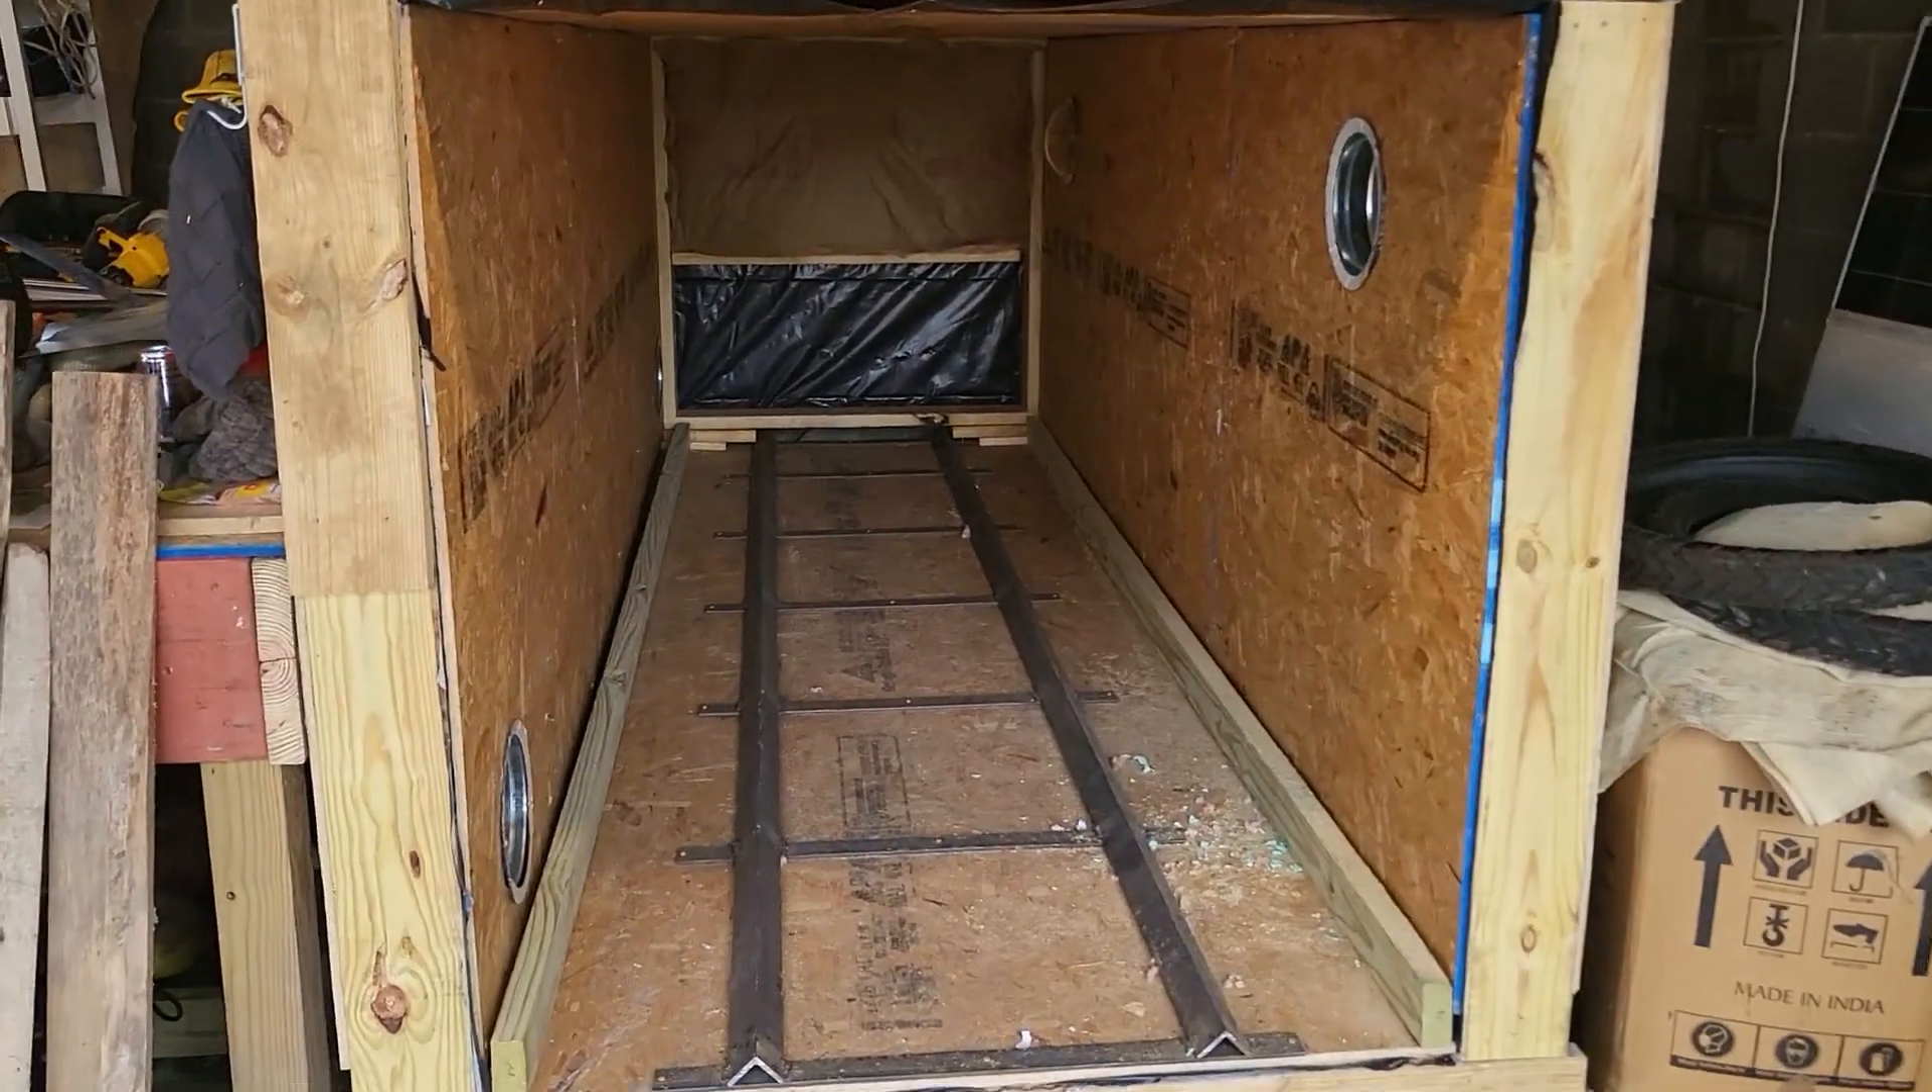It is uh still got some silver board that needs put up inside this box the back needs uh closed and another moisture layer.